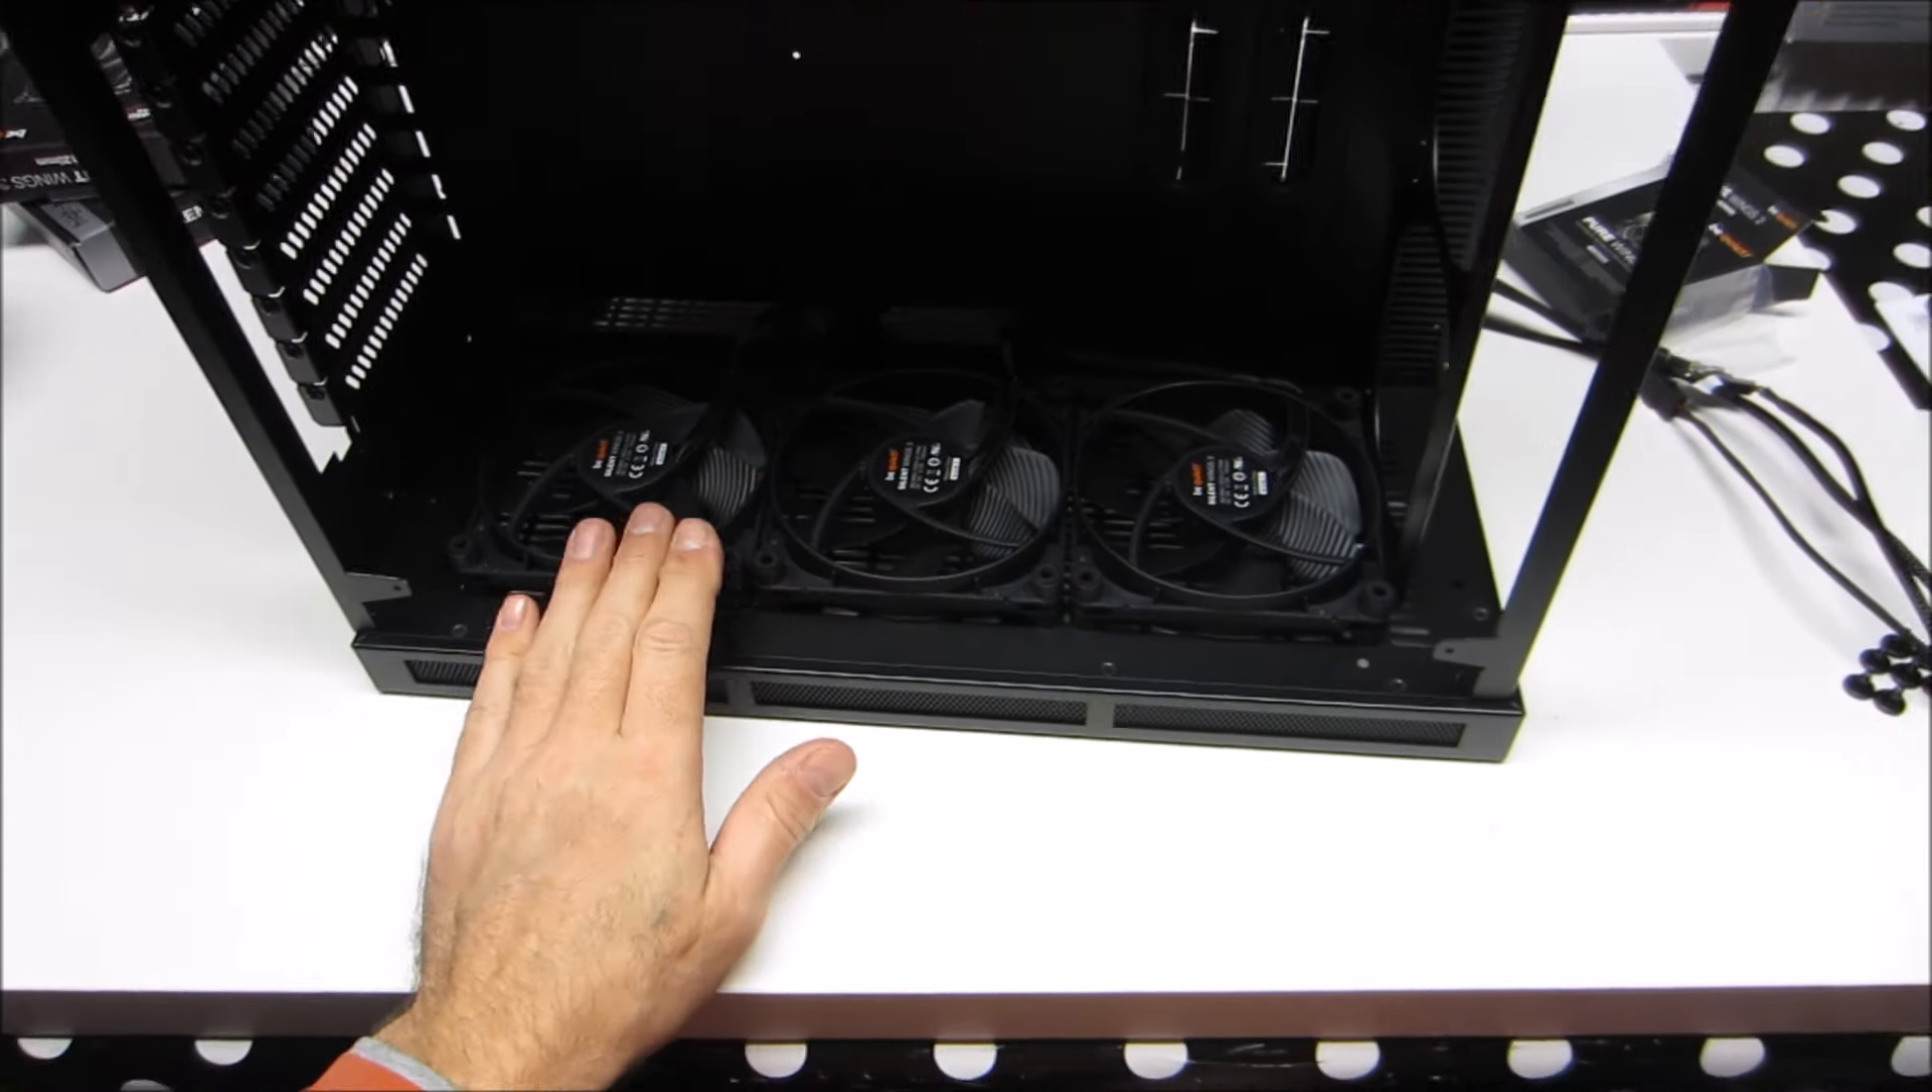Jetzt haben wir hier unten auch die drei lüfter installiert.